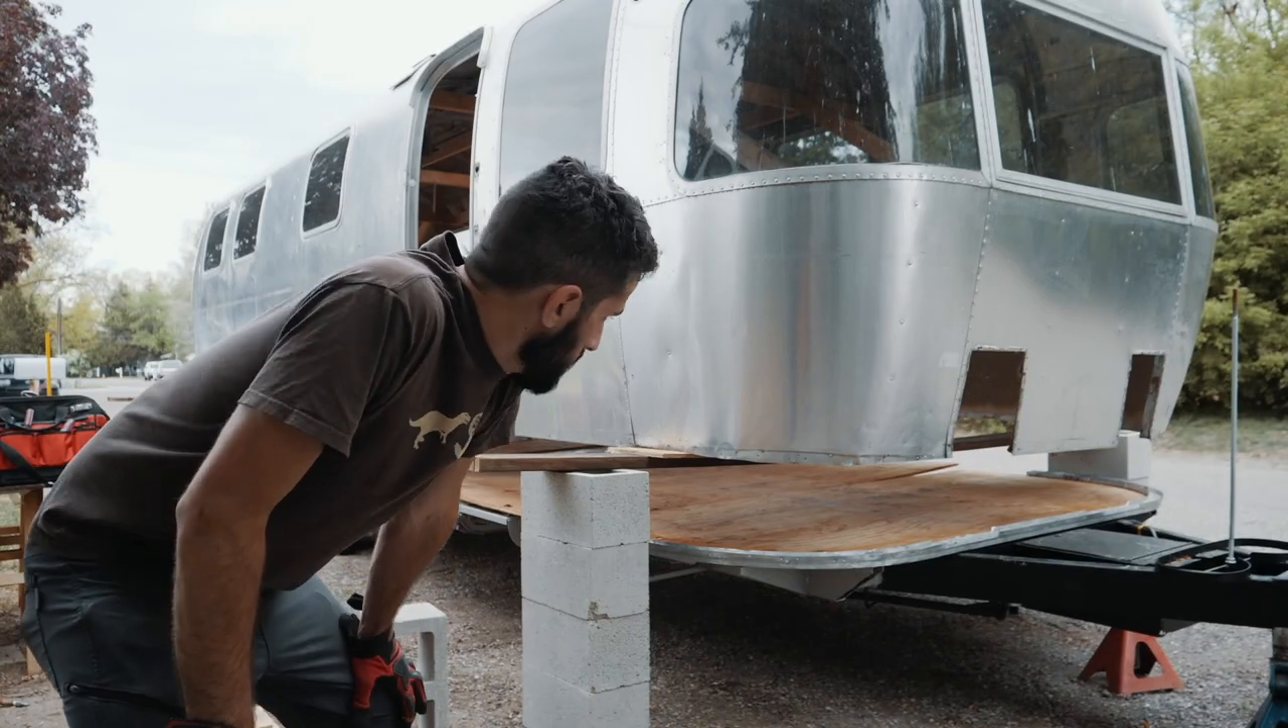All right, now we got the frame under there. It's almost lined up.